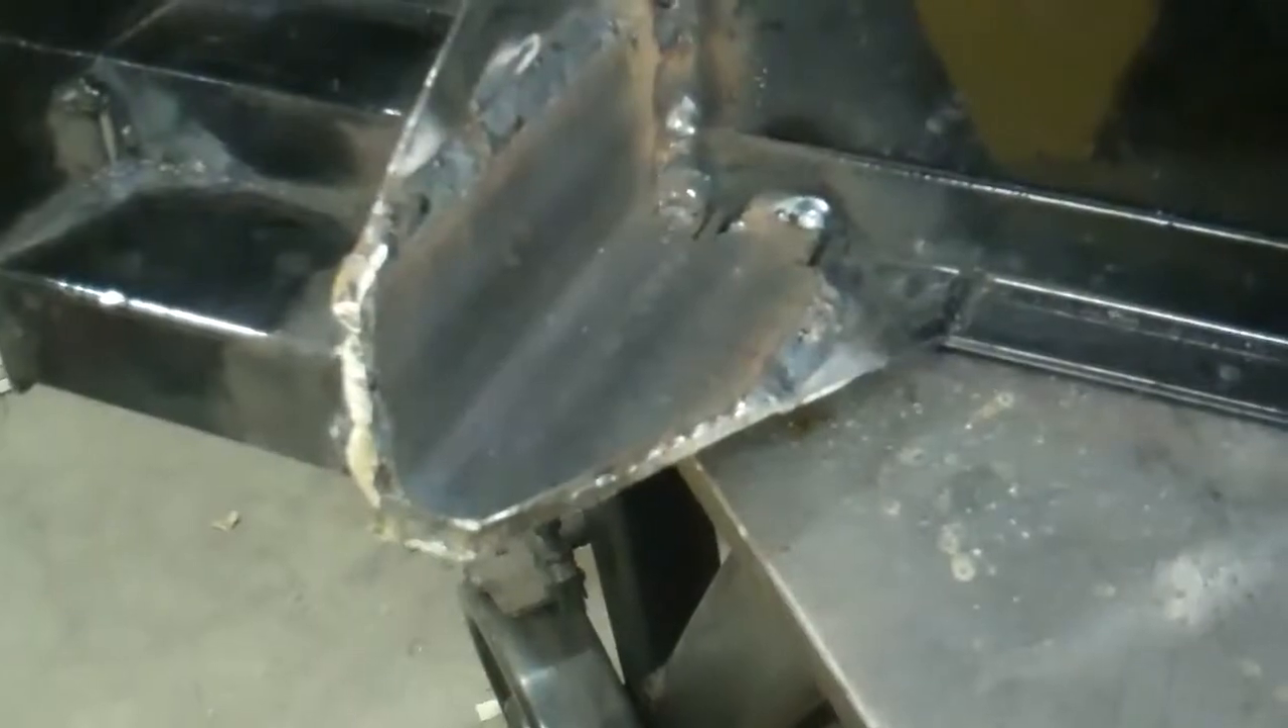Yeah, I got one of the pieces welded in there for the foot pegs.